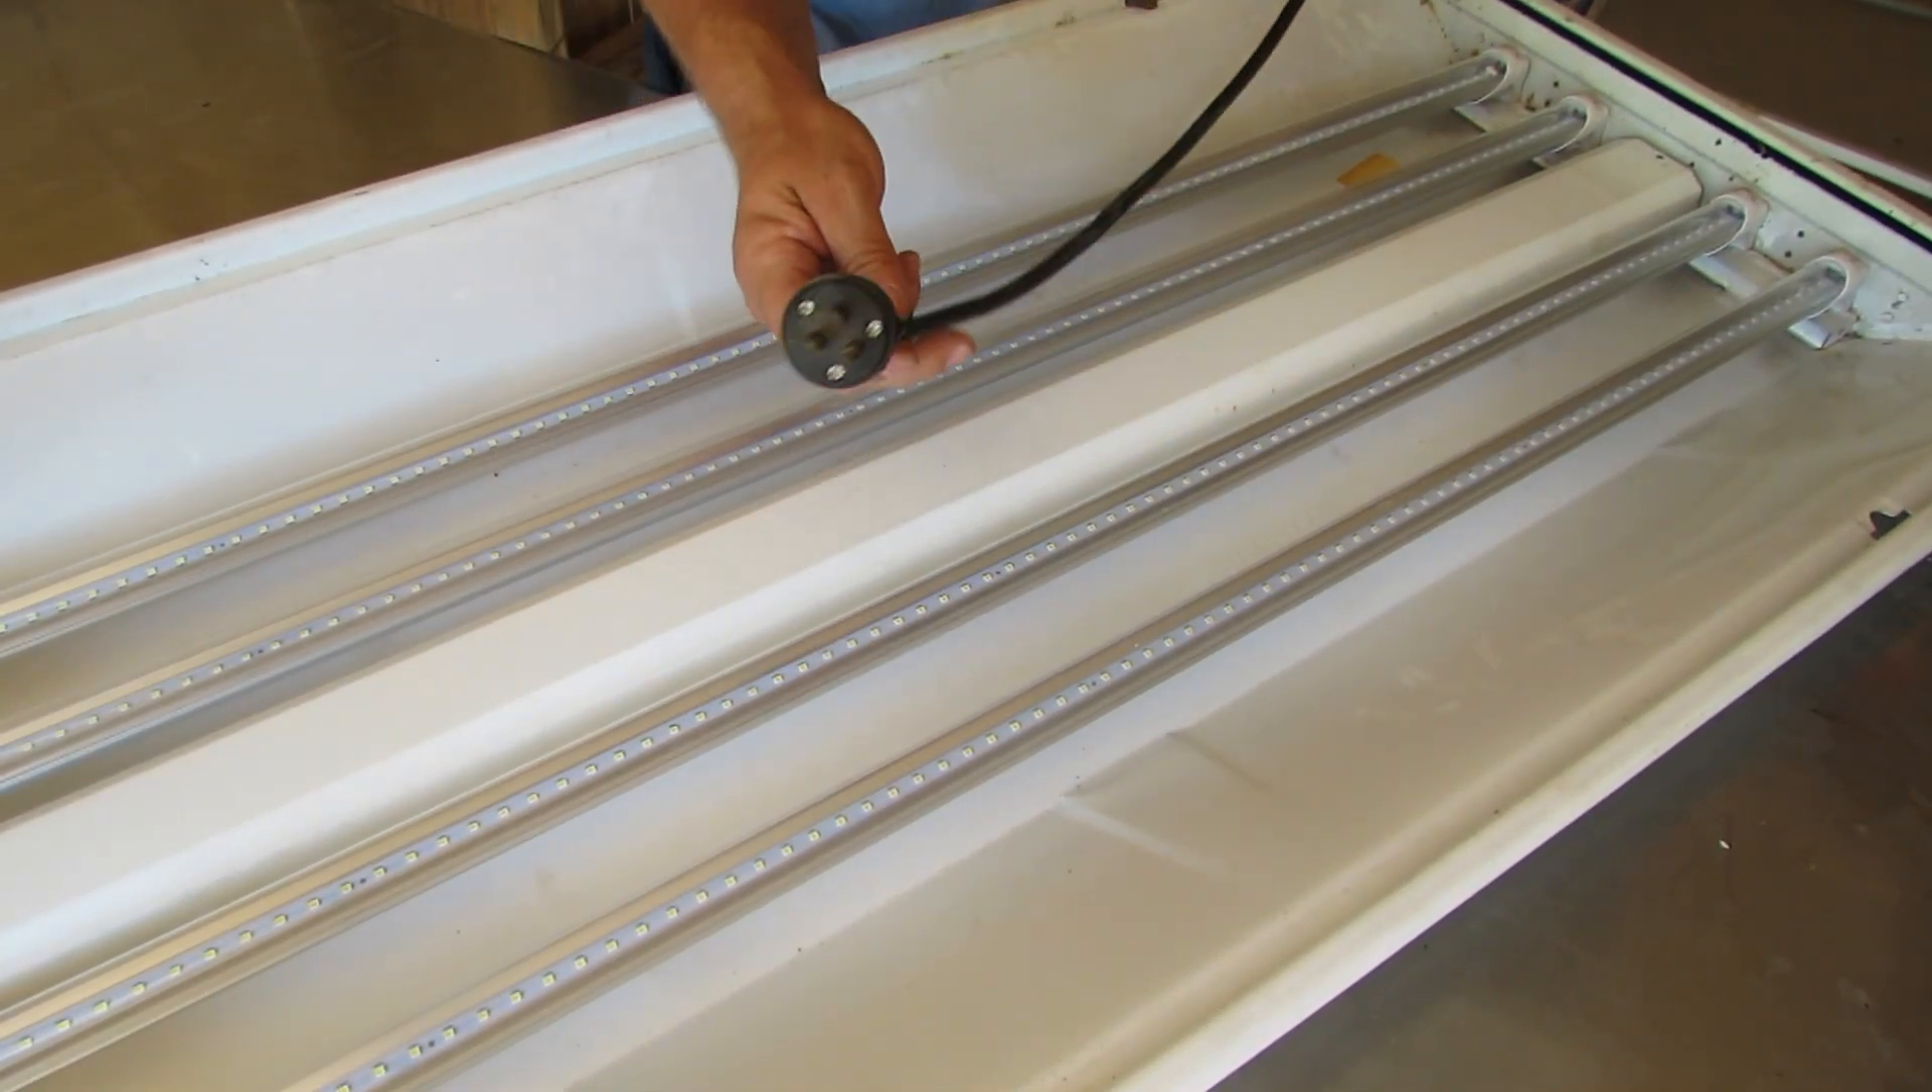We've got all the the bulbs installed.